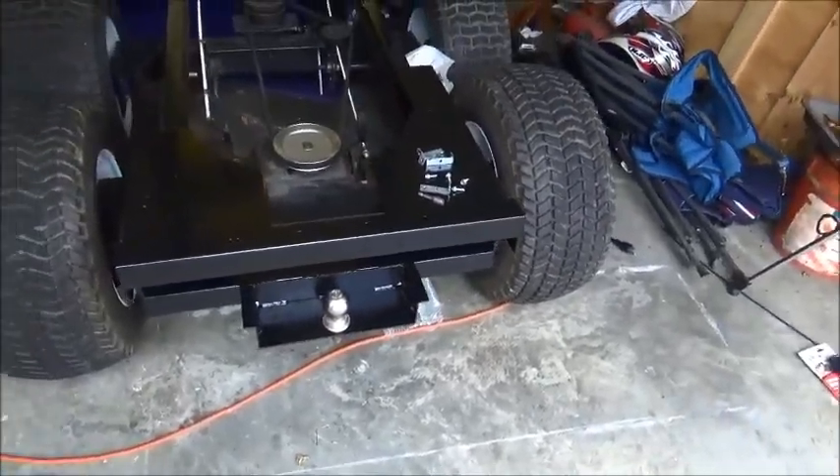This is how the back end turned out. Got the regular ball hitch on there.